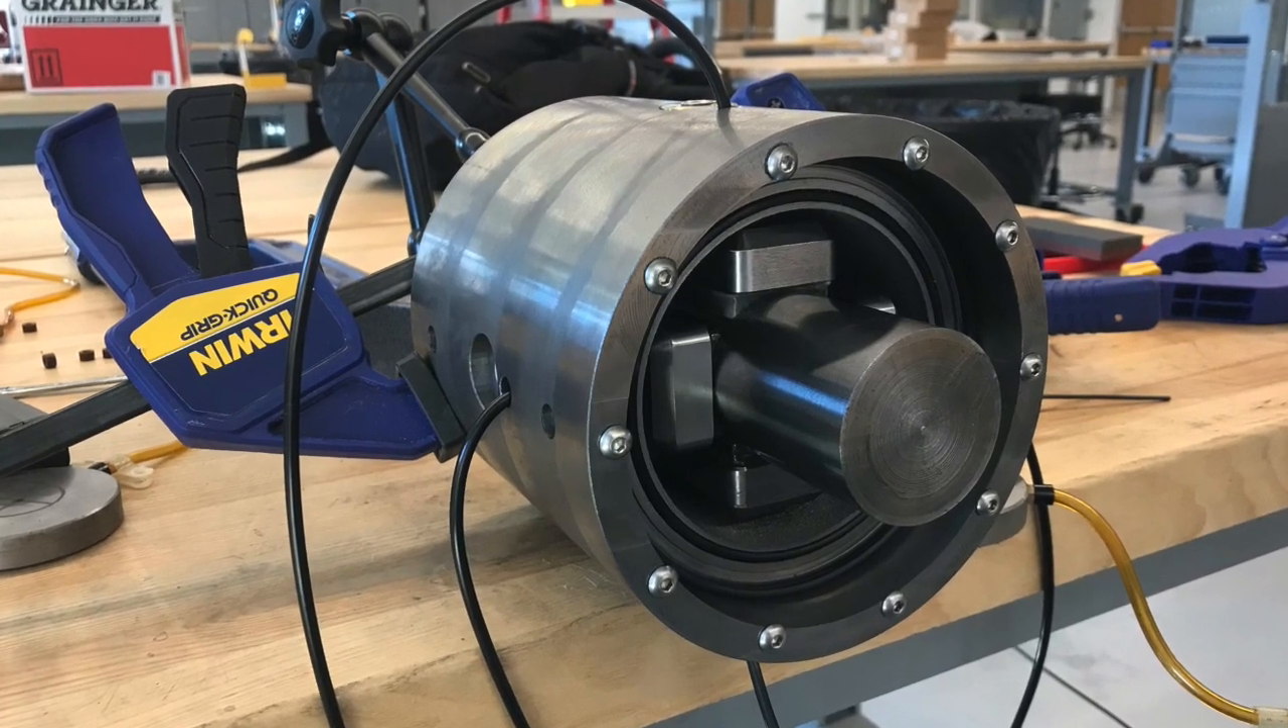And there's the finished bearings. And here it is all together.